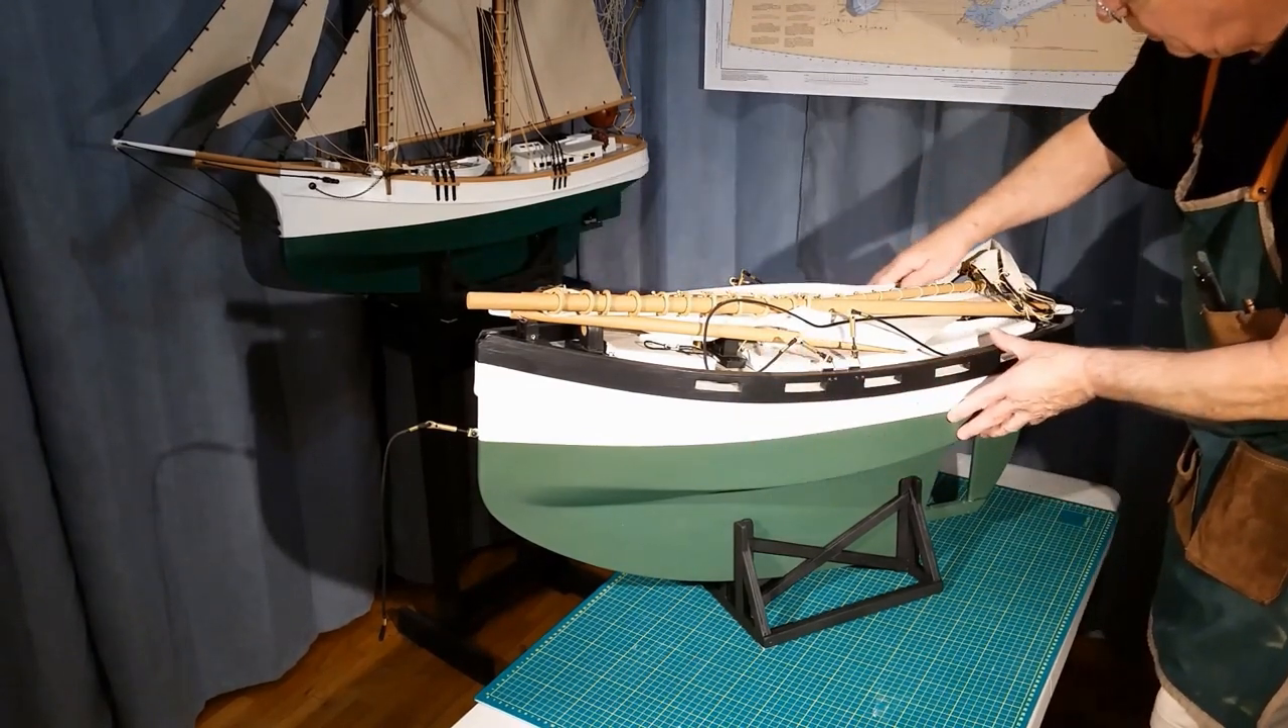And the rig just sets down onto the hull like this.